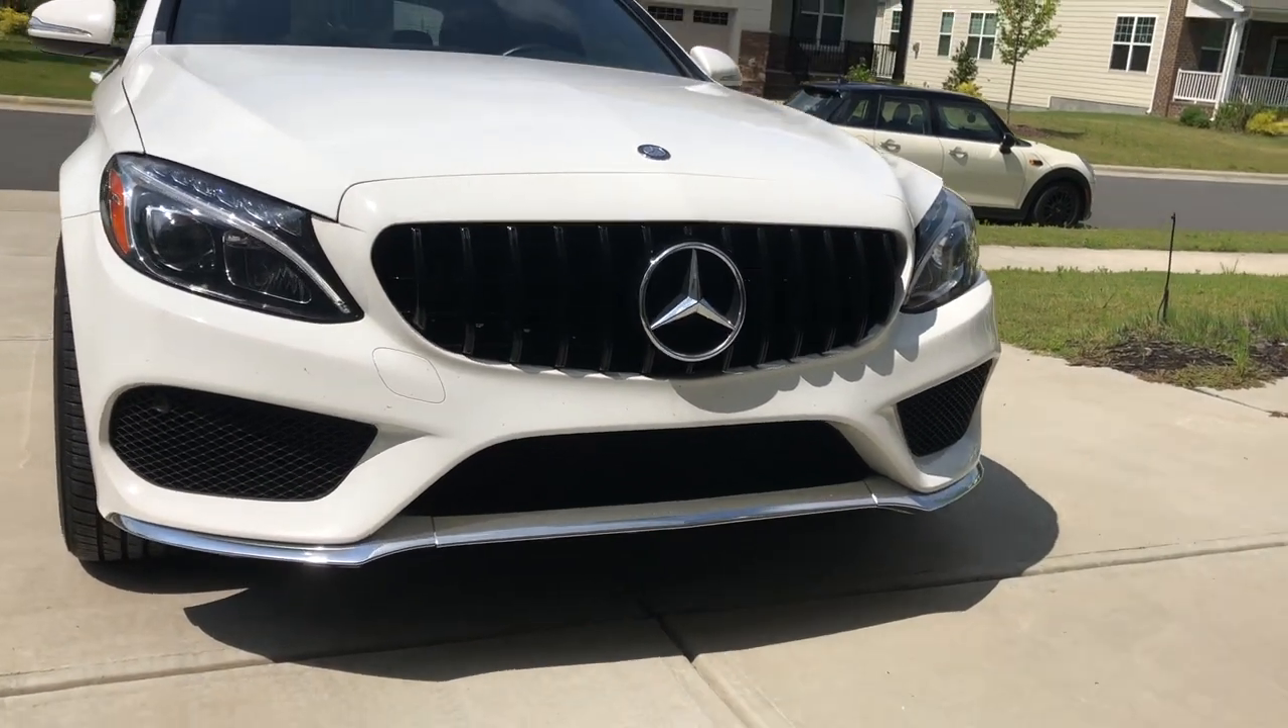All right, all done. We got the new GTR replica grille on it.